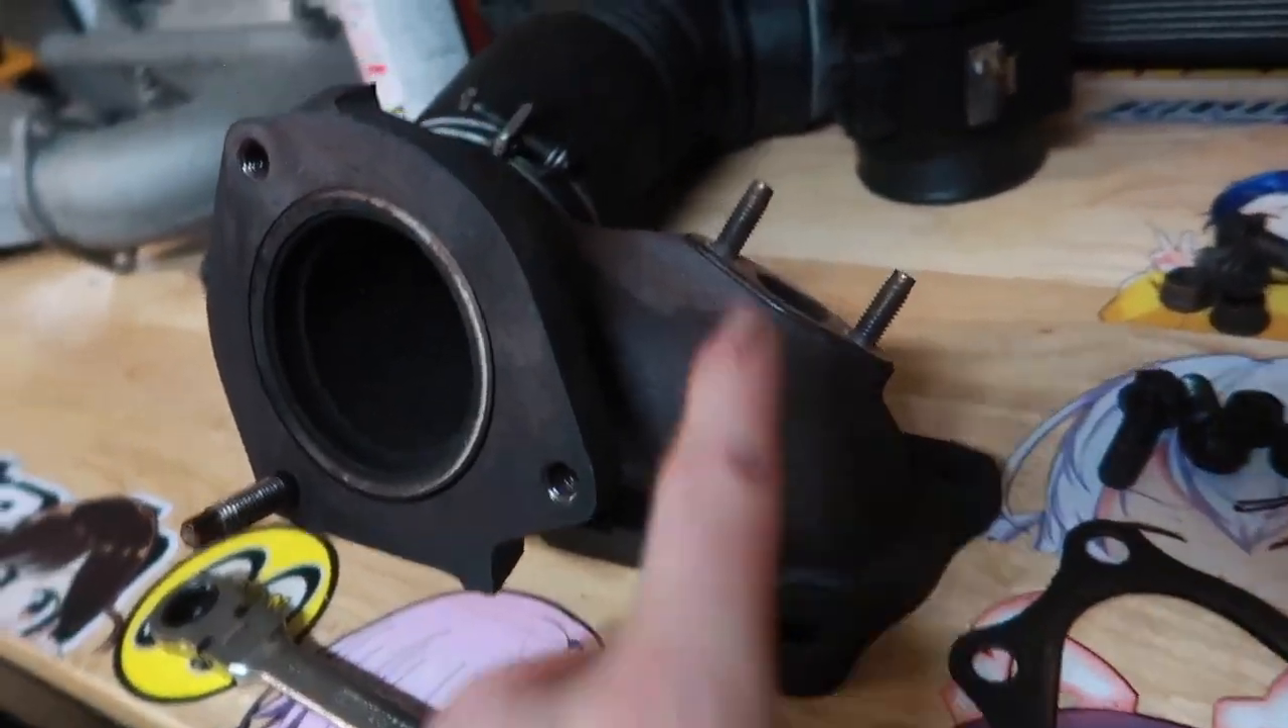But yeah turbo elbow is finally out.